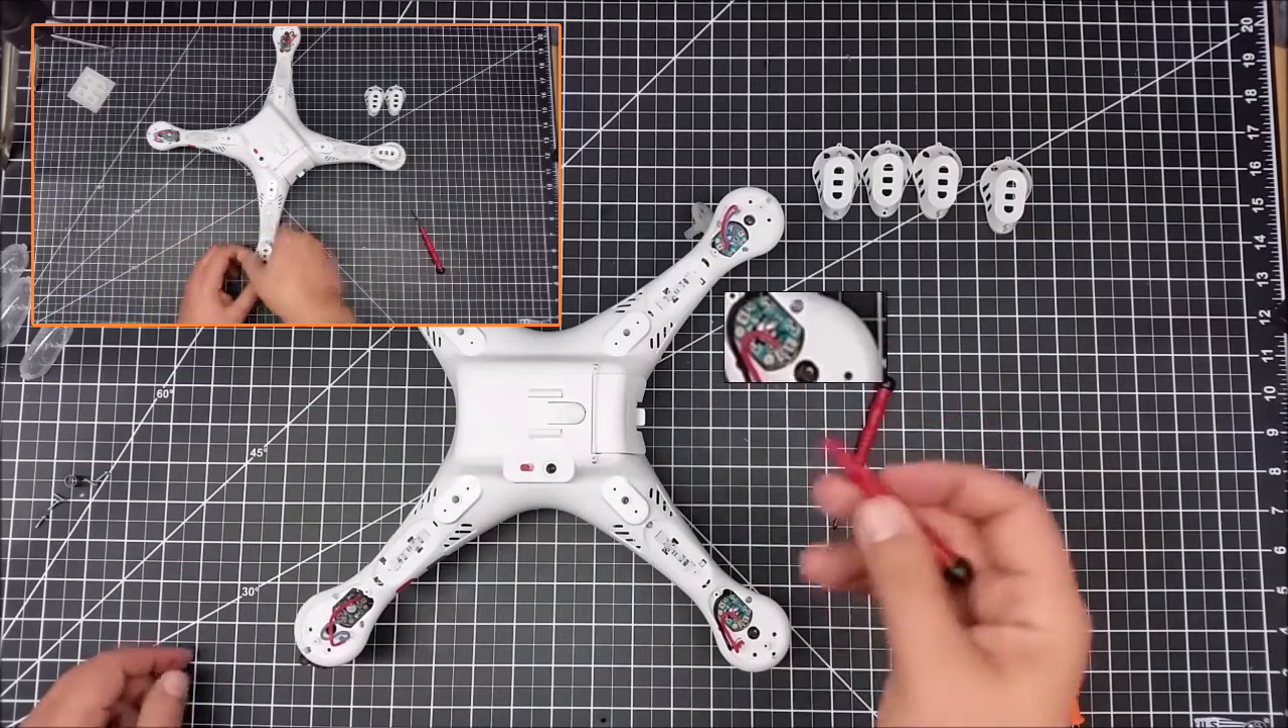So now, I've already started the disassembly of the SEMA X8C.